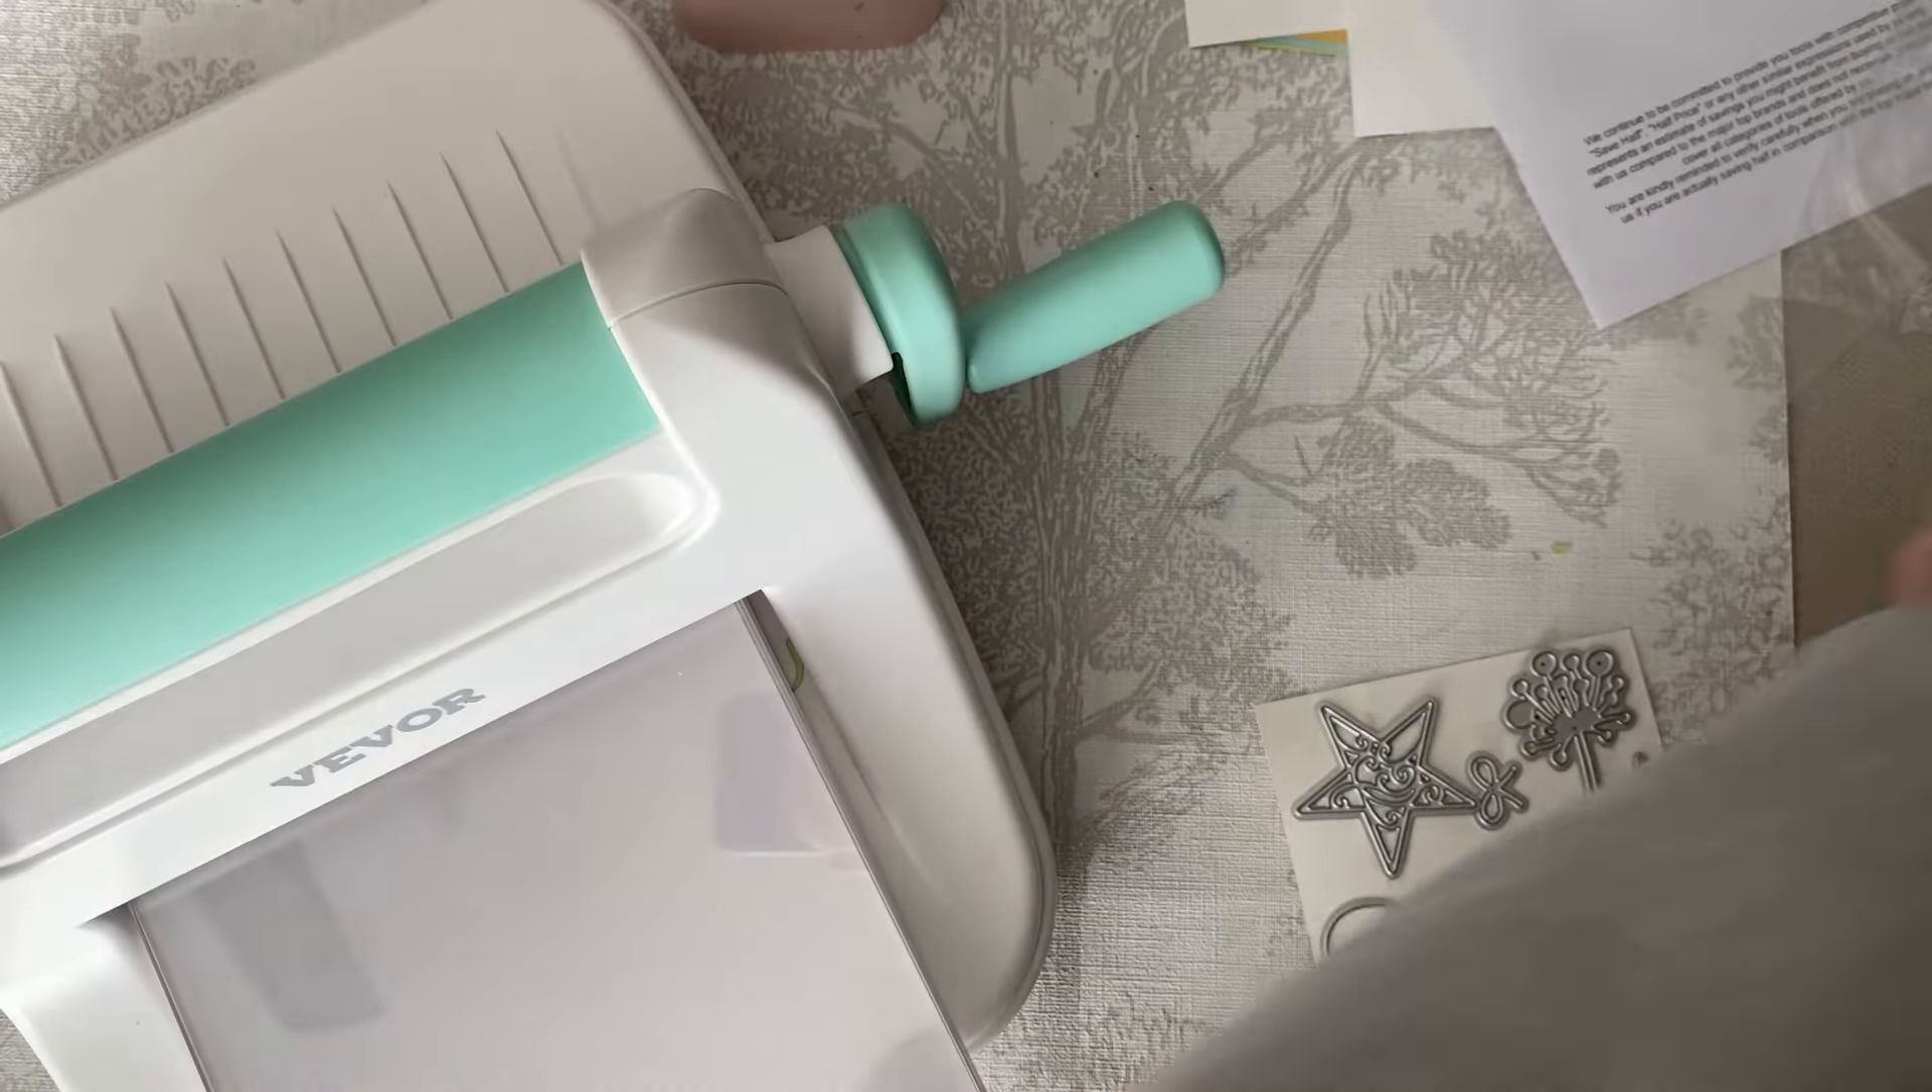Vous voyez j'ai monté le la poignée il n'y avait rien de compliqué.